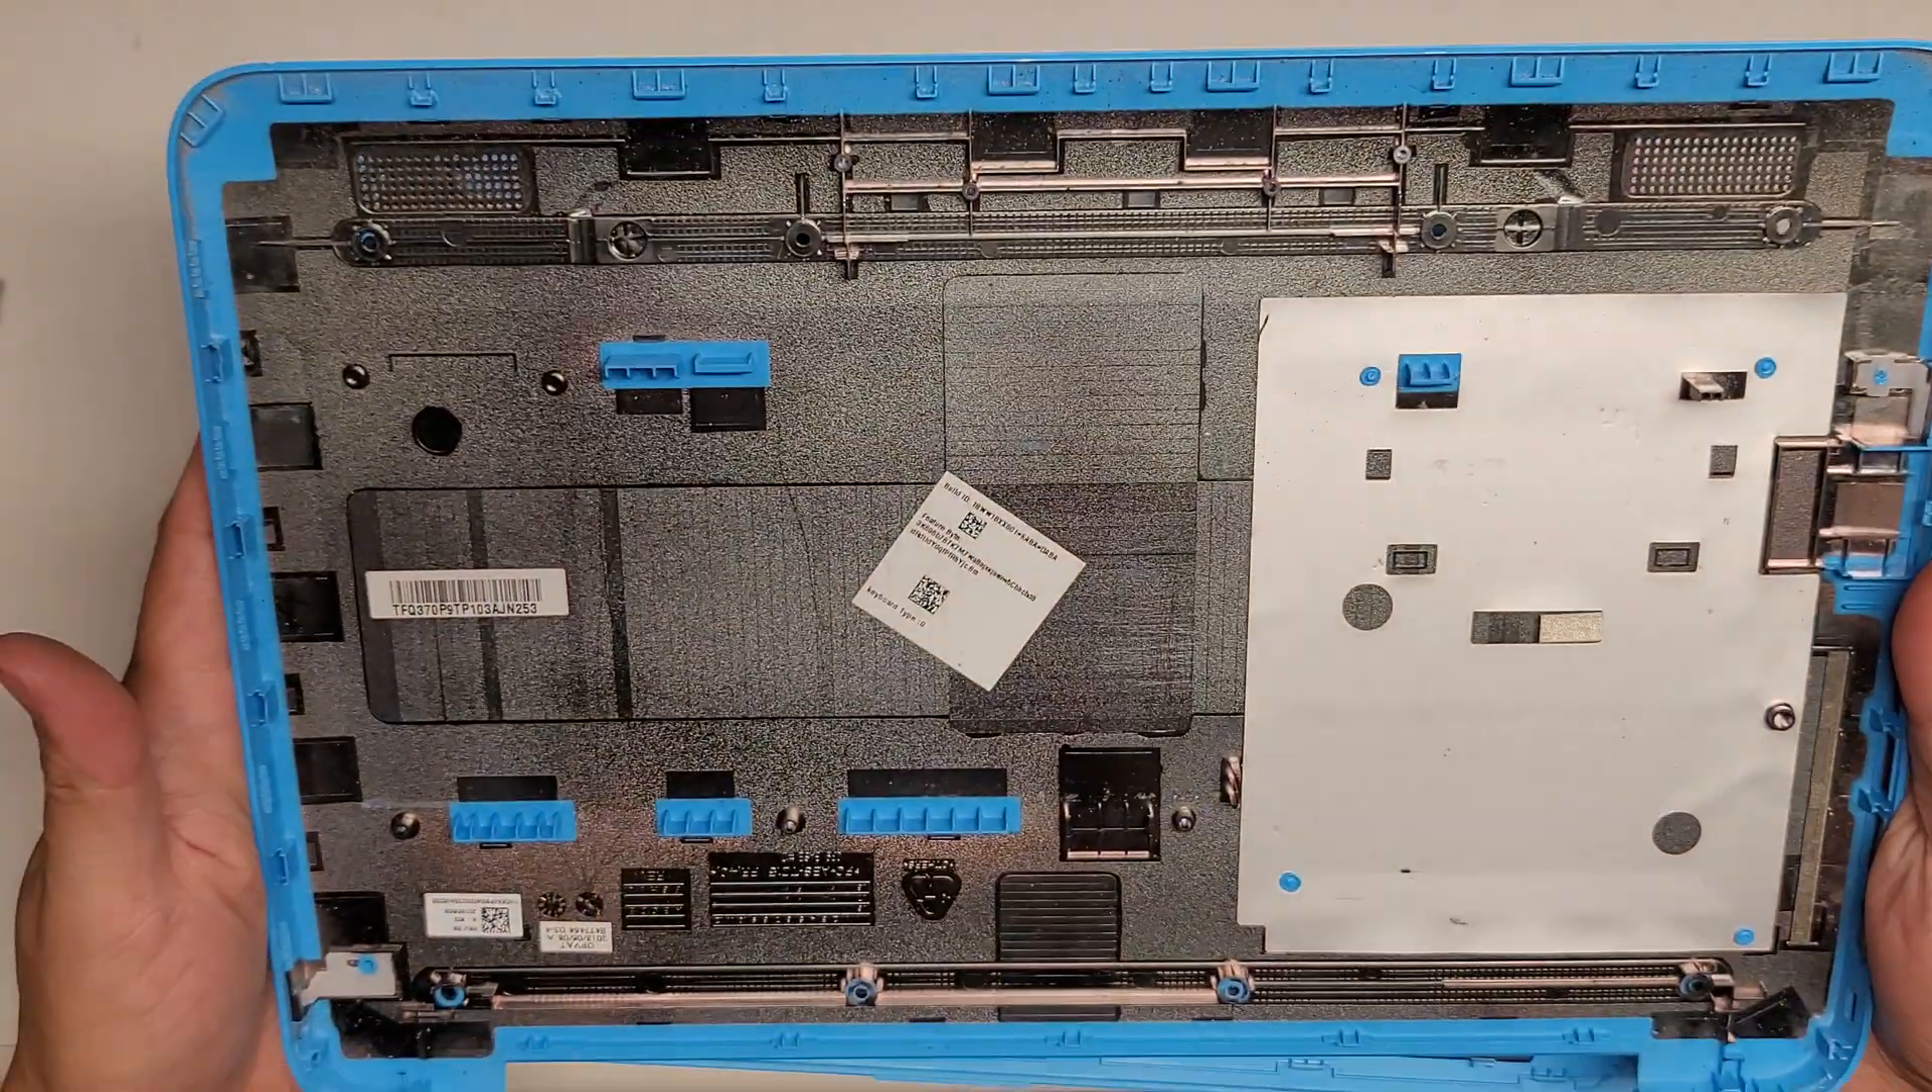So, we got the whole cover off.